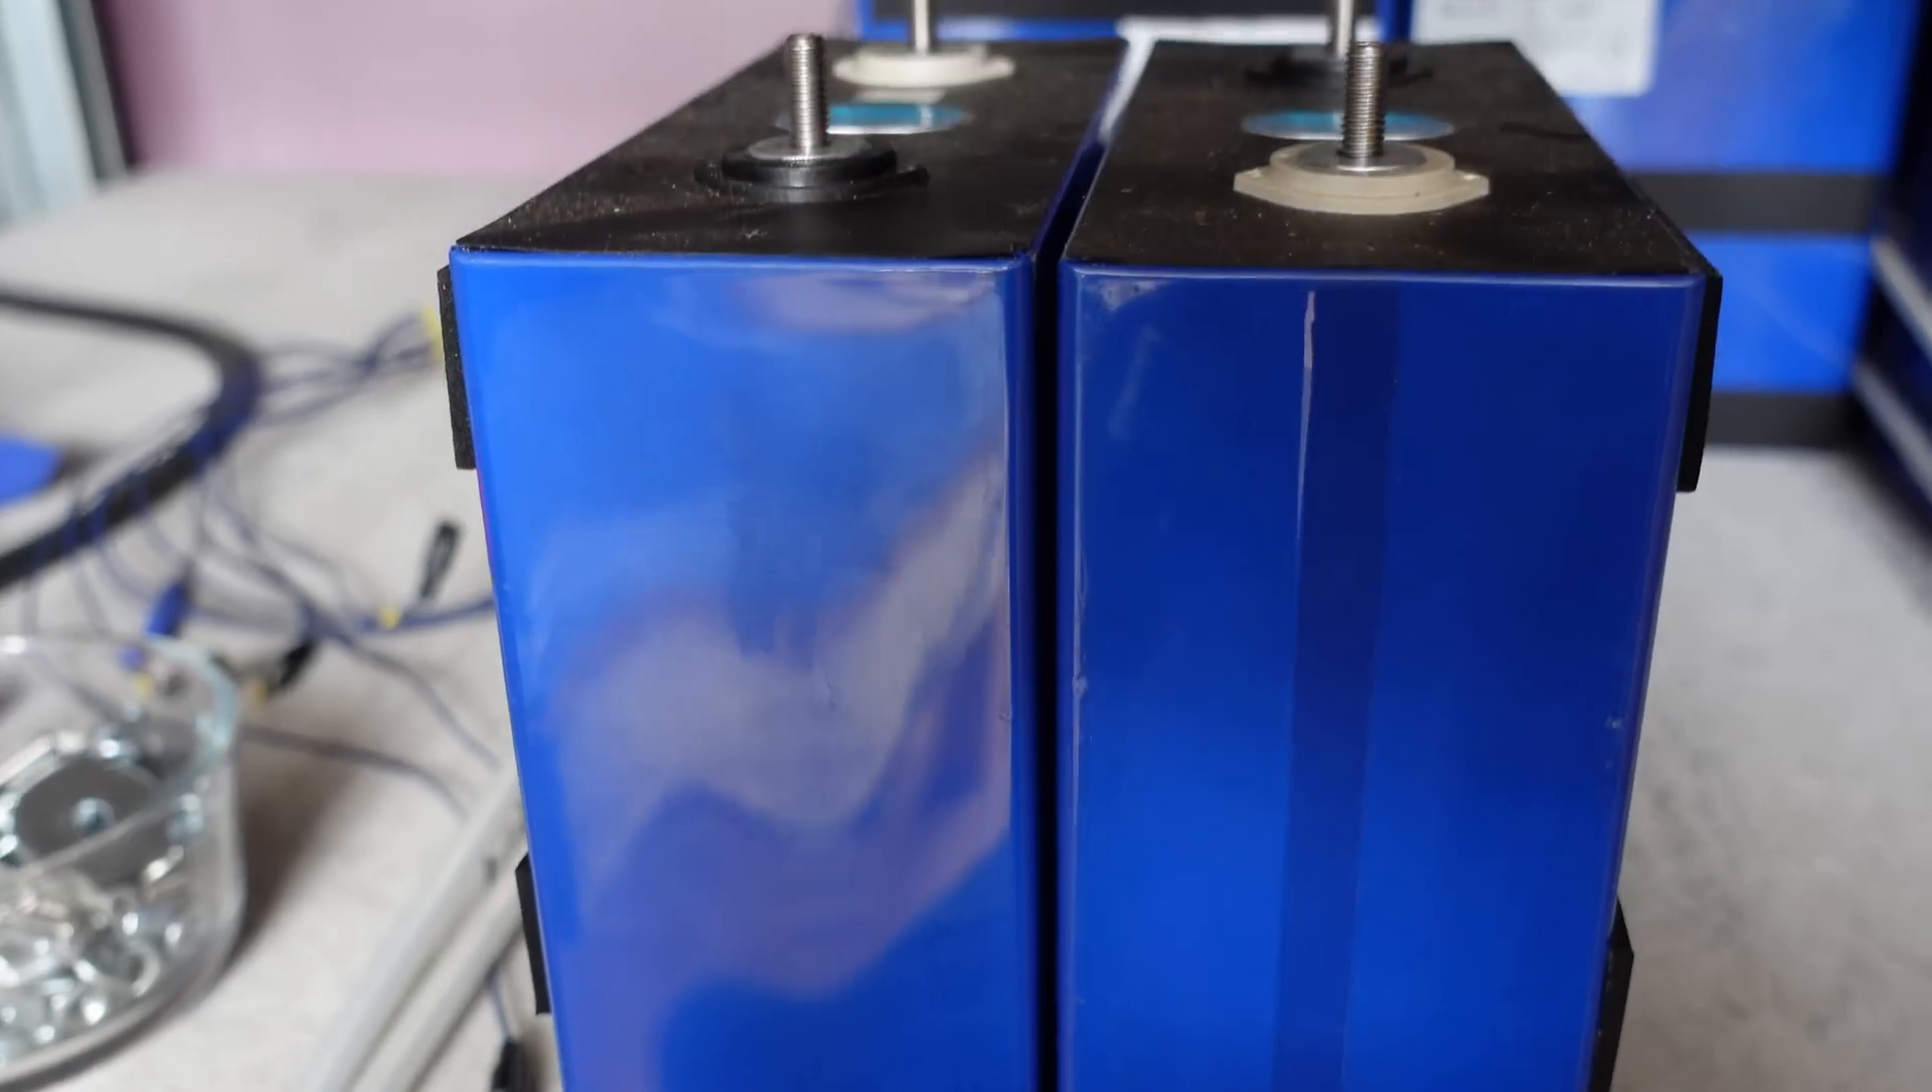So if I take both of these cells on the sides that do not have the foam attached and put them together, you can see there's now approximately a 1 16th inch gap between them.